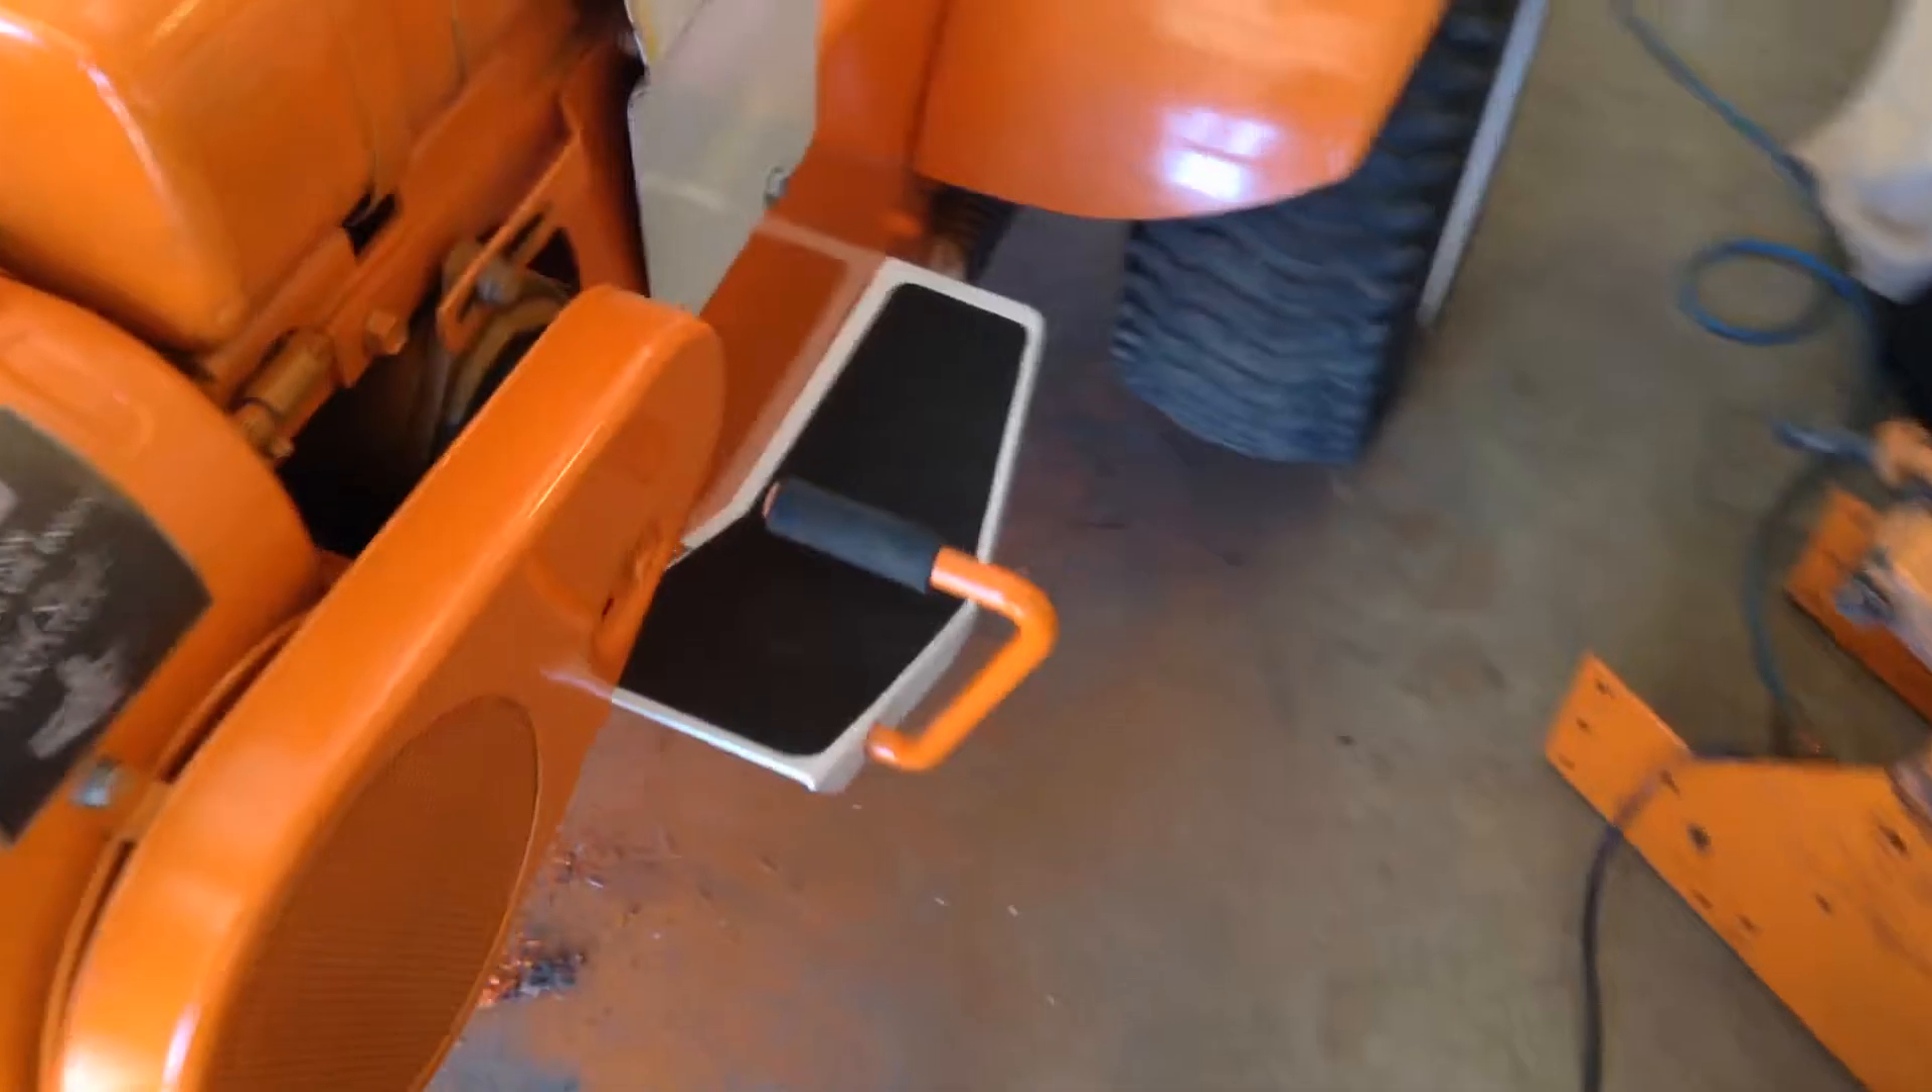I got this running board finished and put back on there.